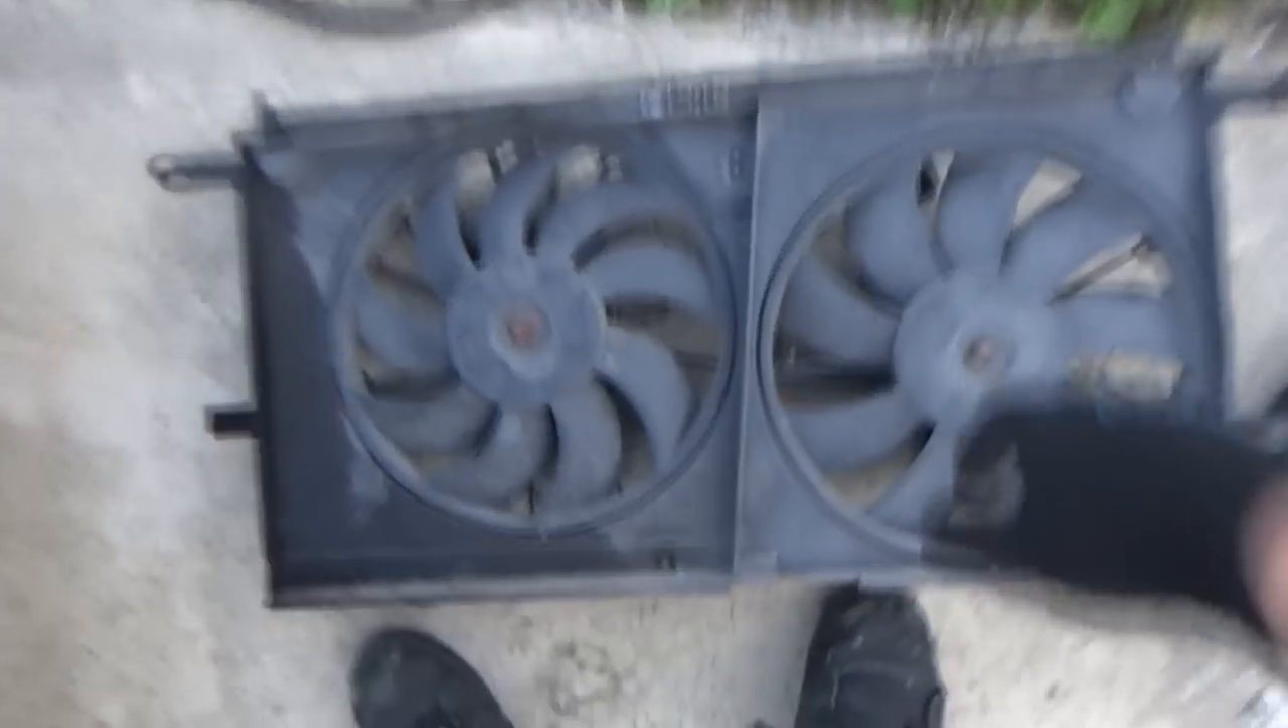And the cooling fans are out.